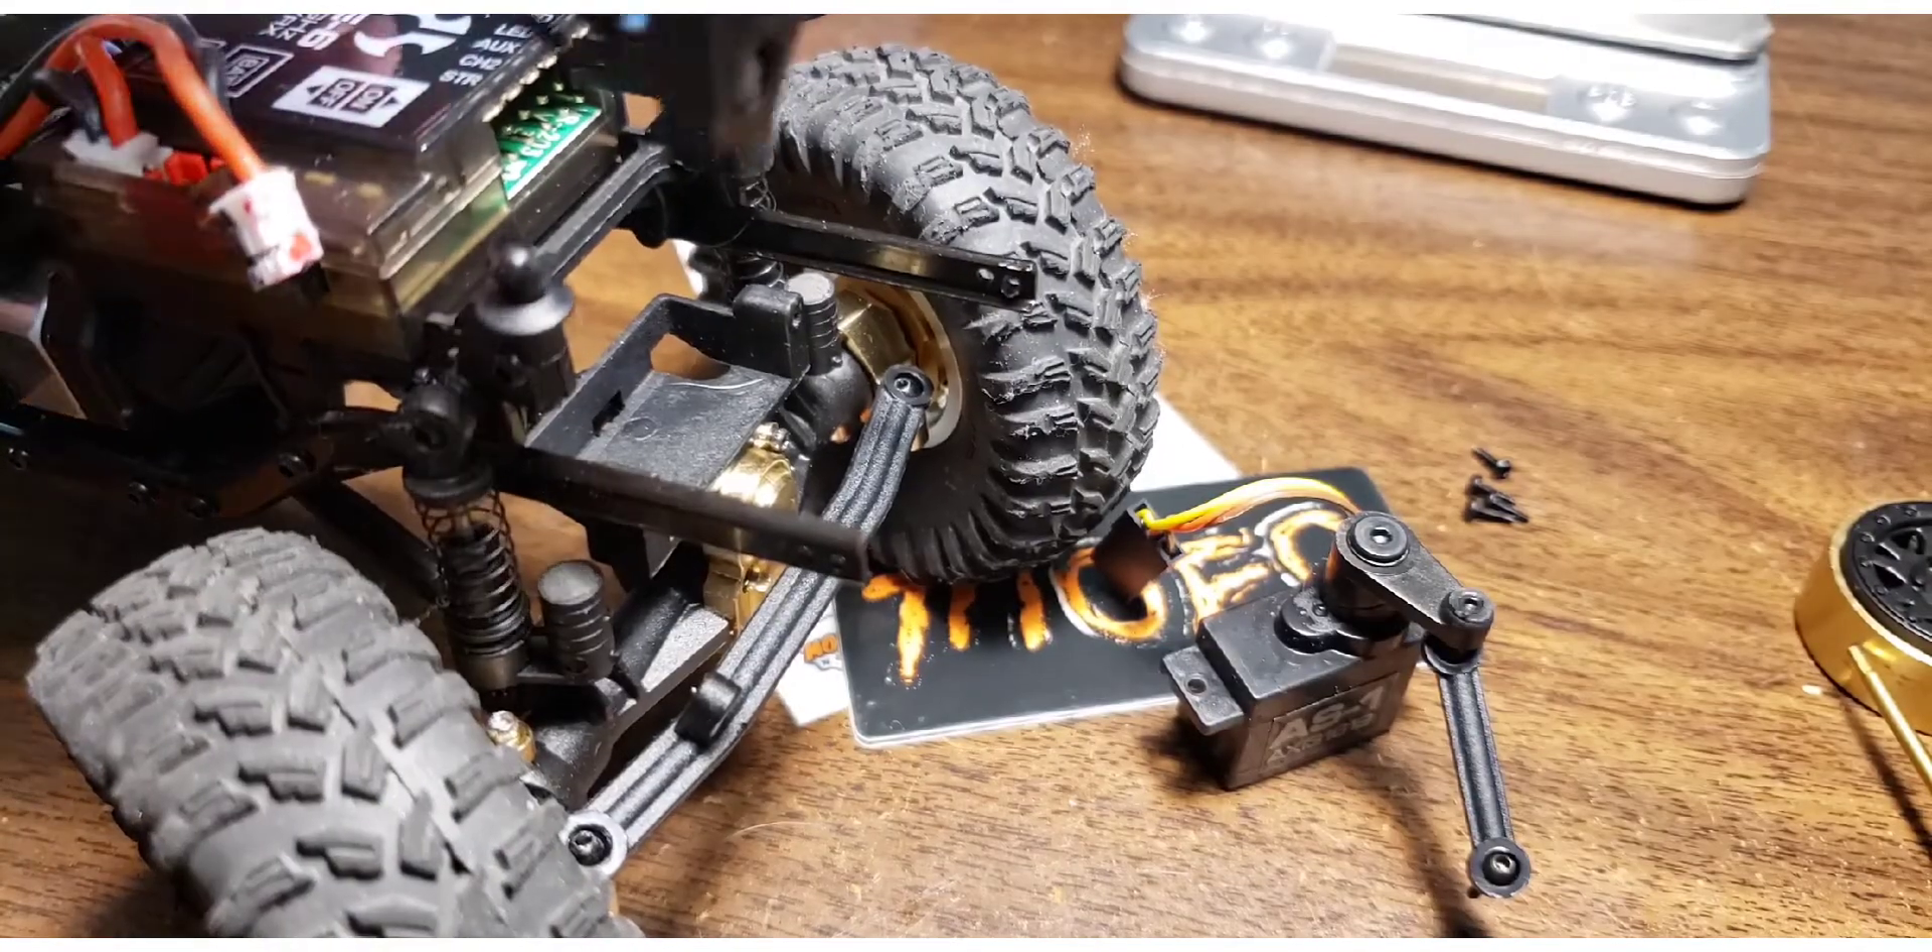I've also taken the servo out.